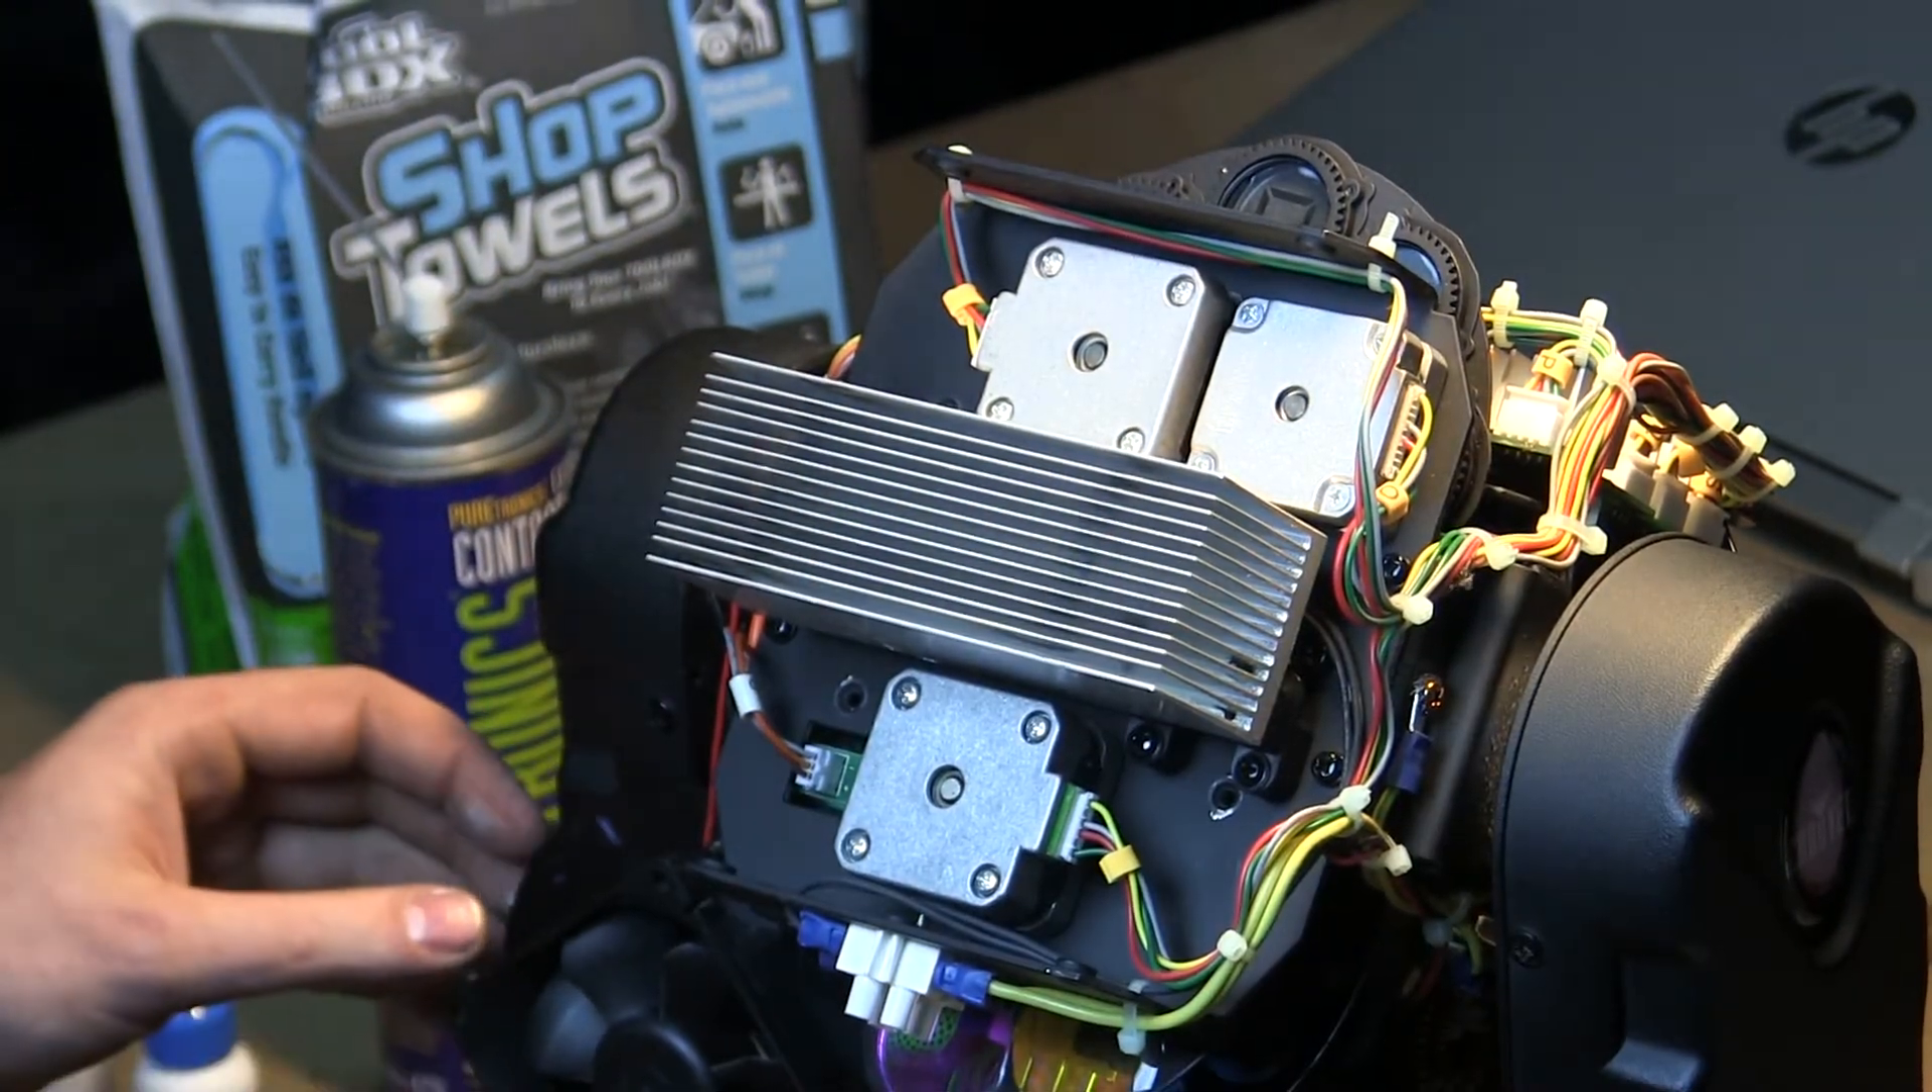Okay now your replaced diode and your heat sink is reinstalled back on the back of the fixture.